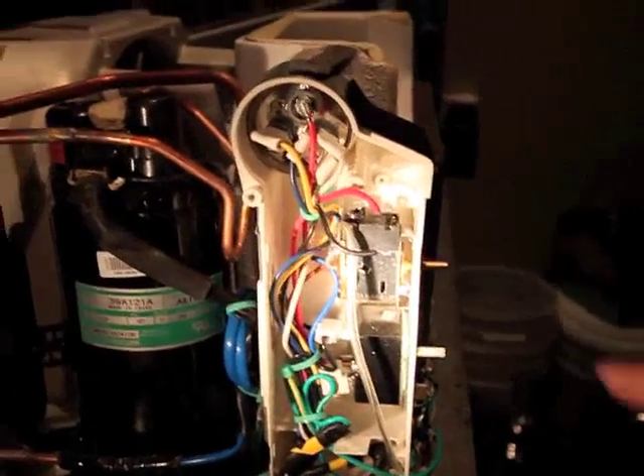Okay so now I've taken the cover plate off.